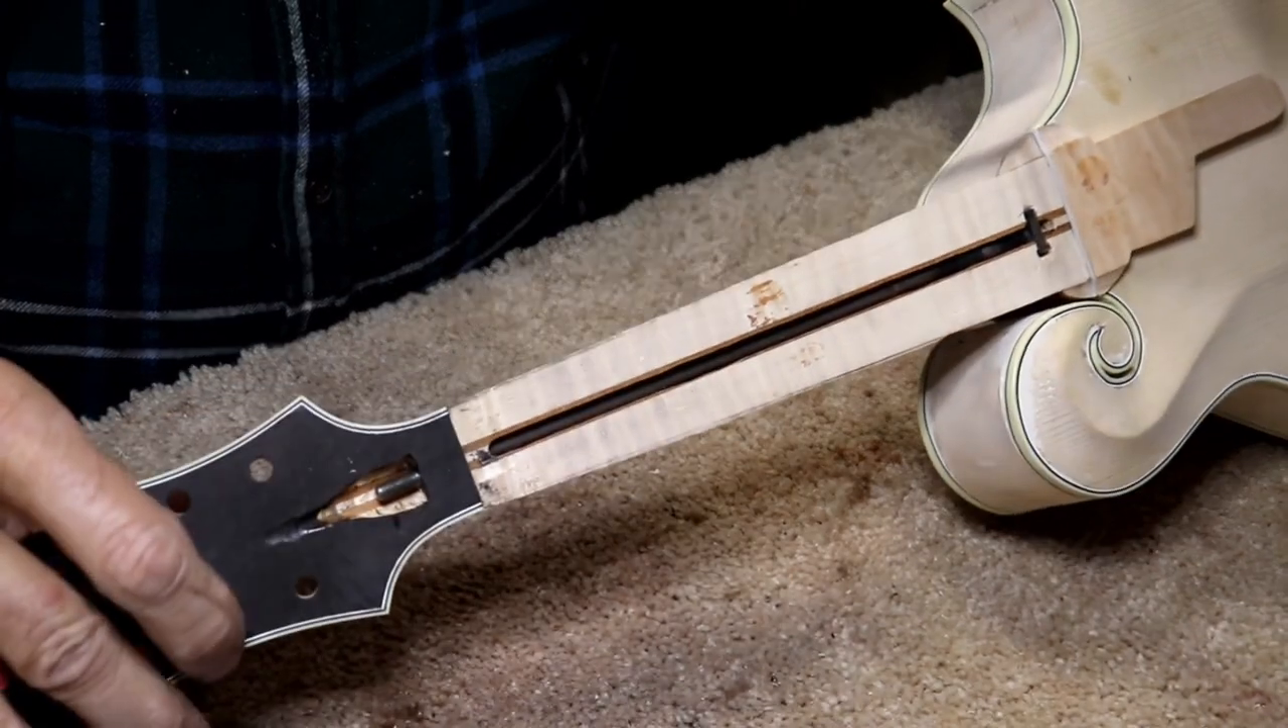As you can see, we've got the truss rod installed.